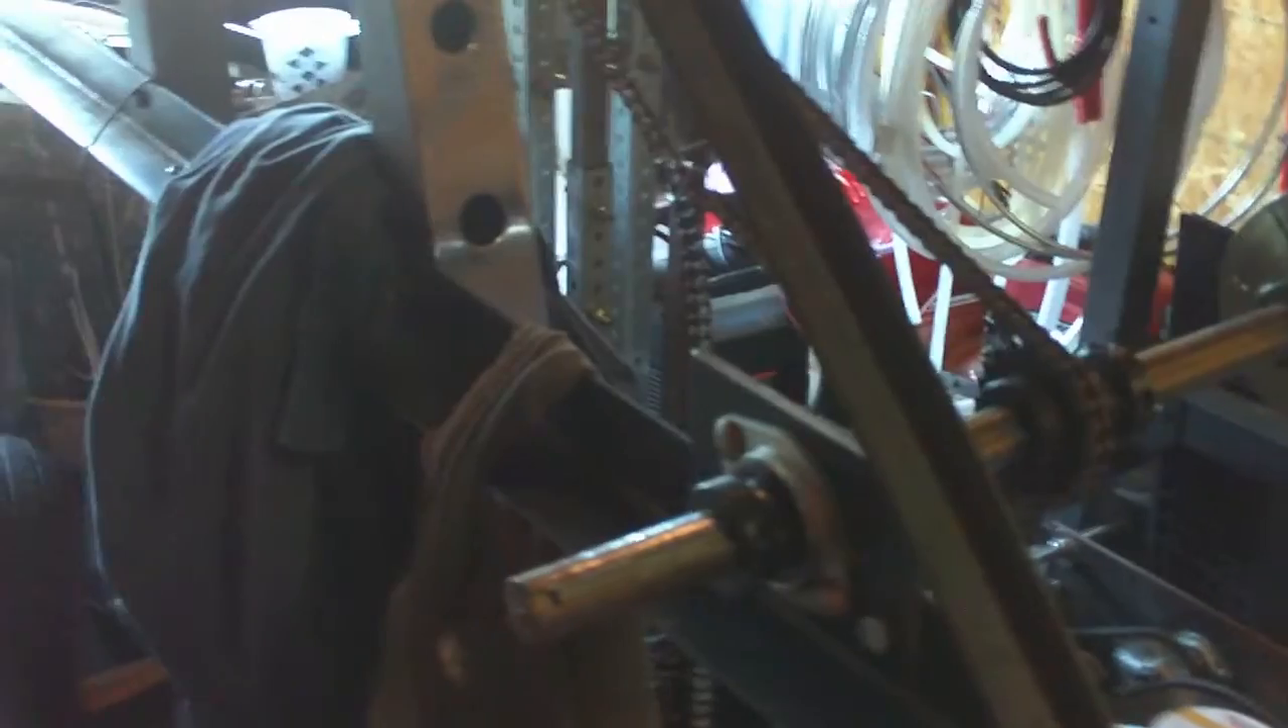Now, that right there is the end of the shaft sitting in a bearing, okay?